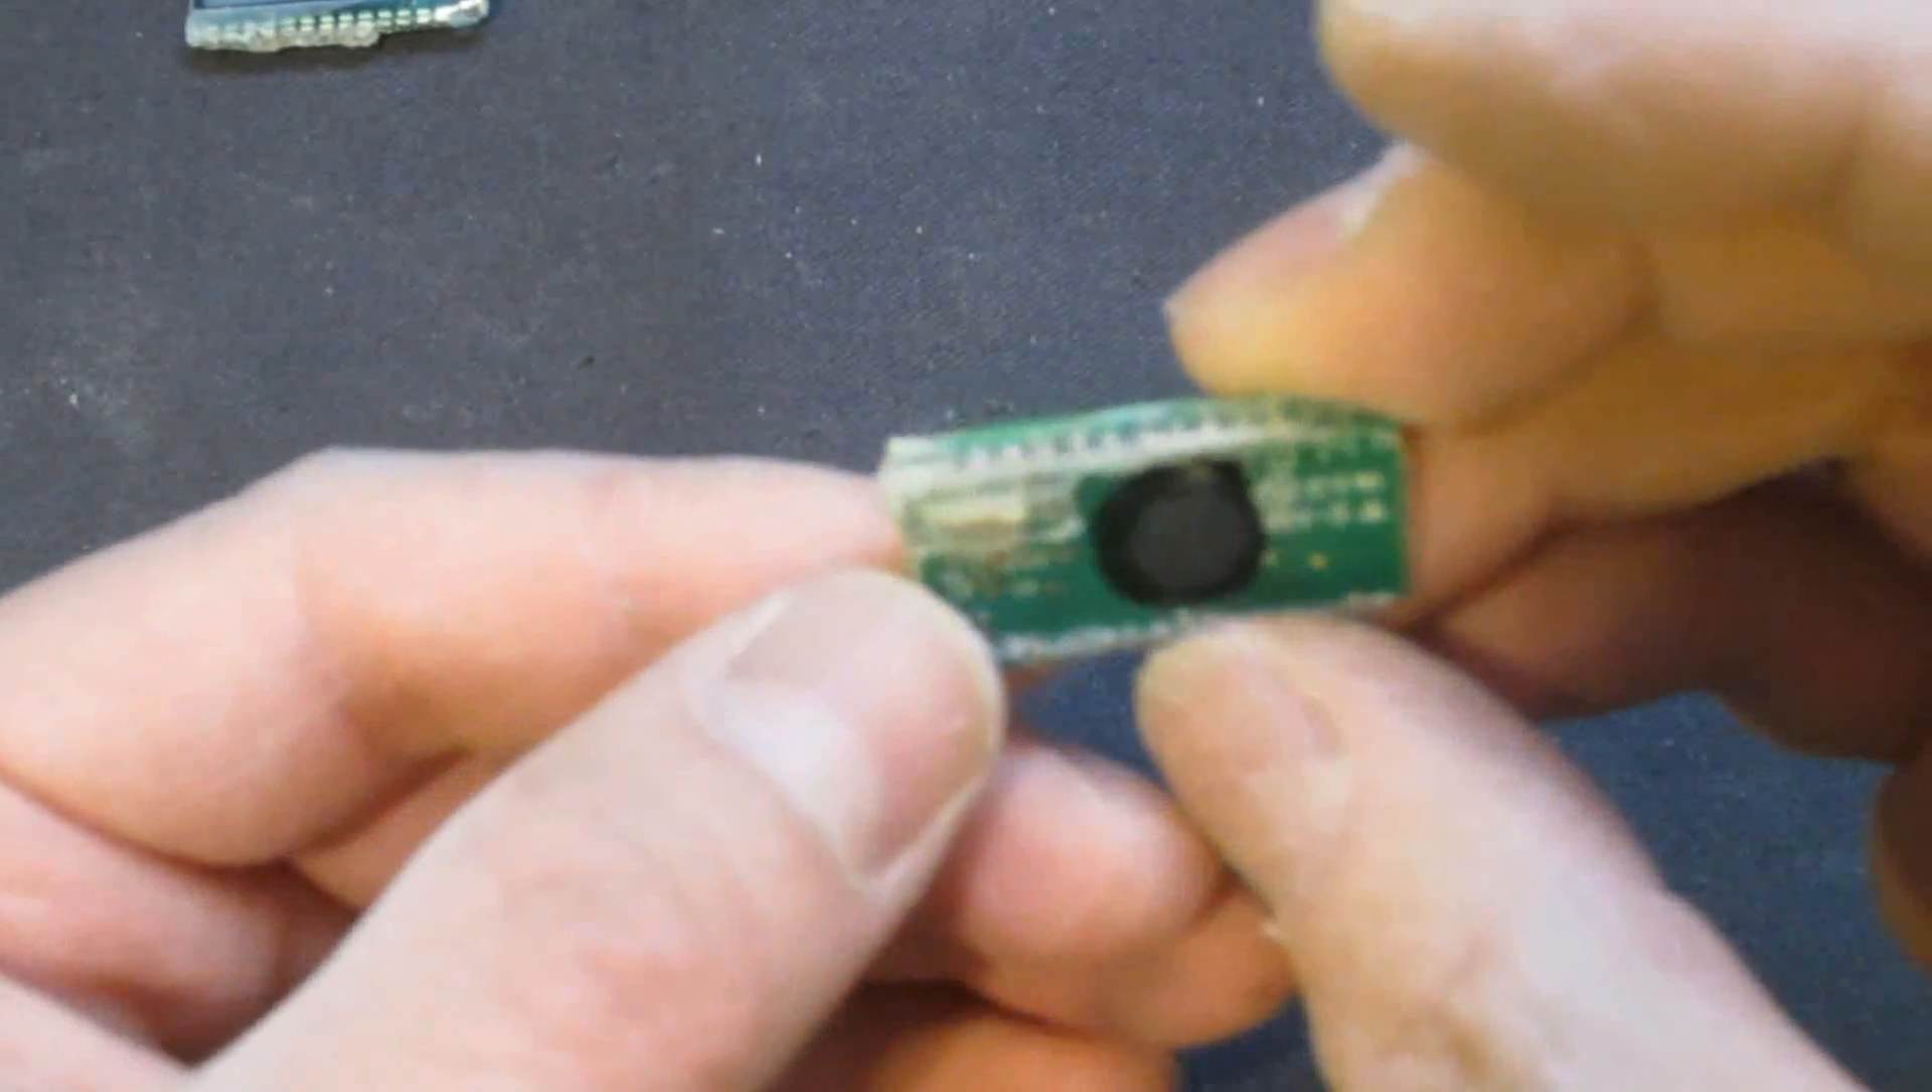Uh, so that's where the real-time clock, uh, I haven't, uh, removed that piece of epoxy yet, but, uh, it's right here.